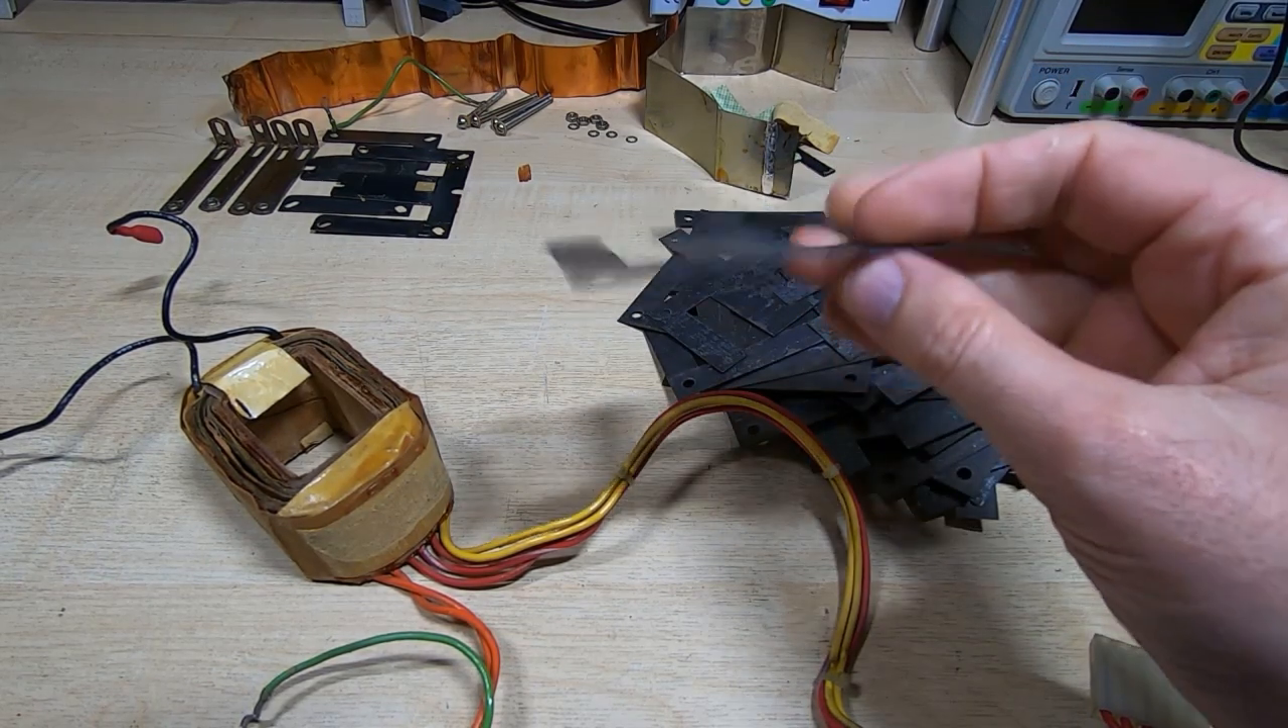Okay that's all the laminations removed from the core.